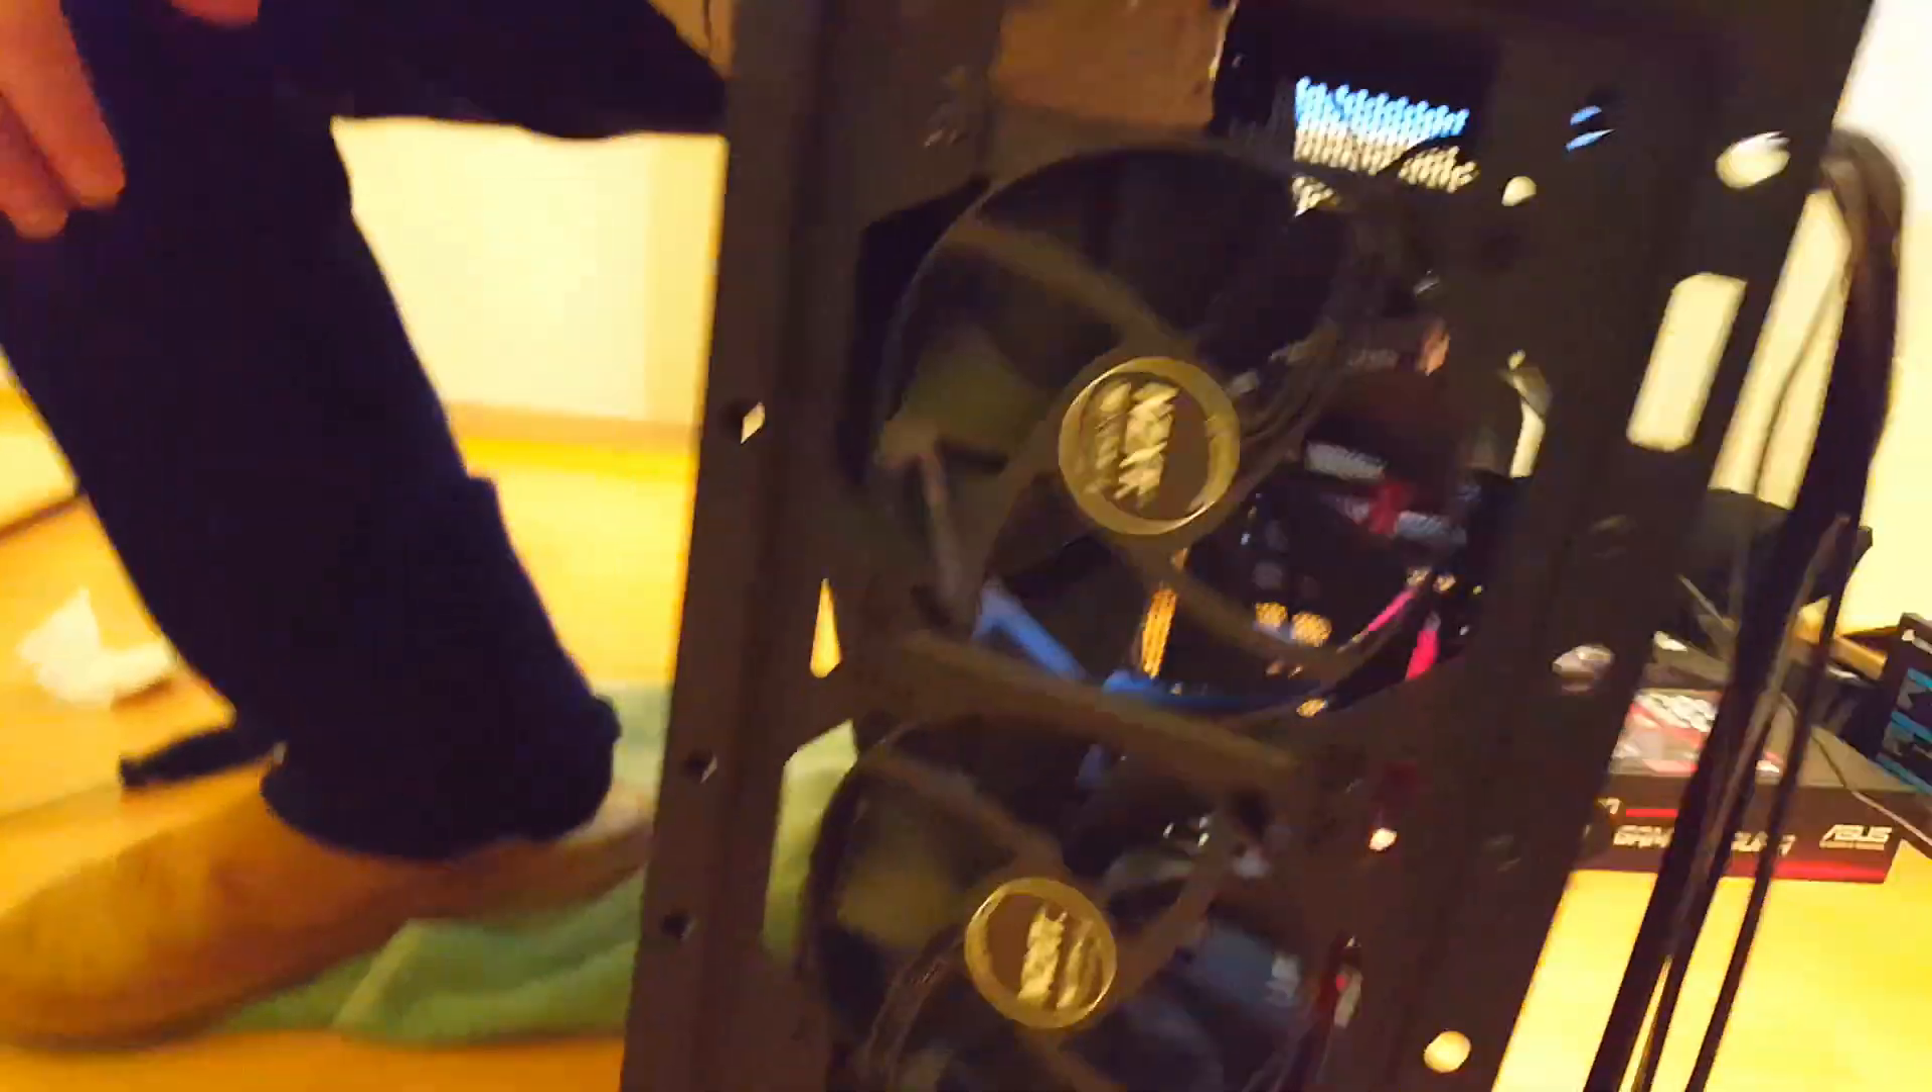Now we have the fans in the front.